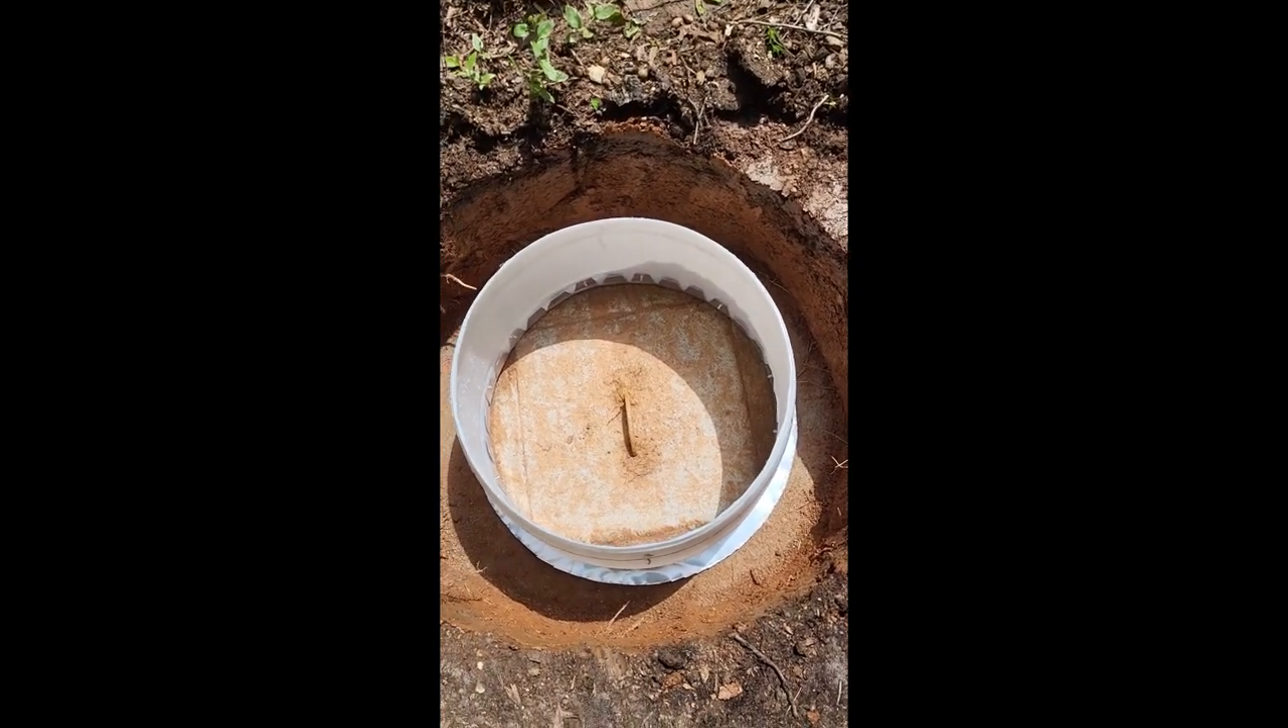Okay, so, as you can see, I made the hole bigger to accommodate the riser. And I'm dry-fitting it and everything looks pretty good.